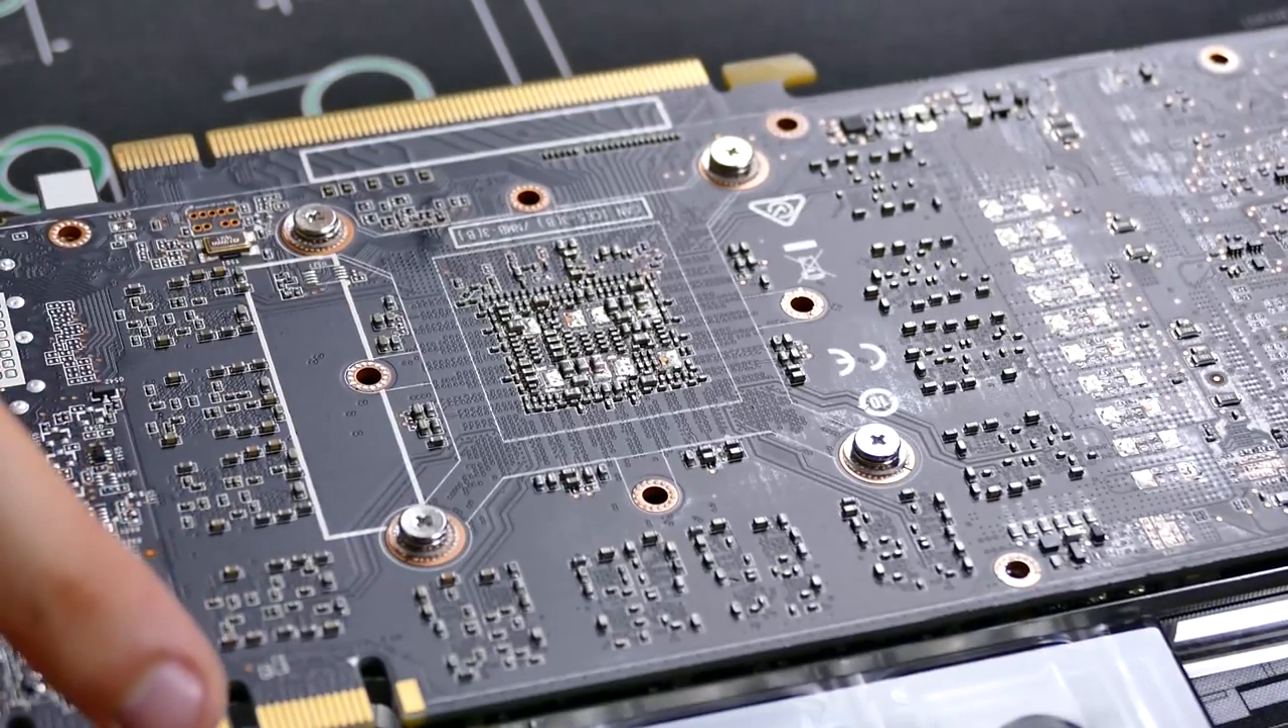And there's number four. All right, four screws around the GPU. Check.